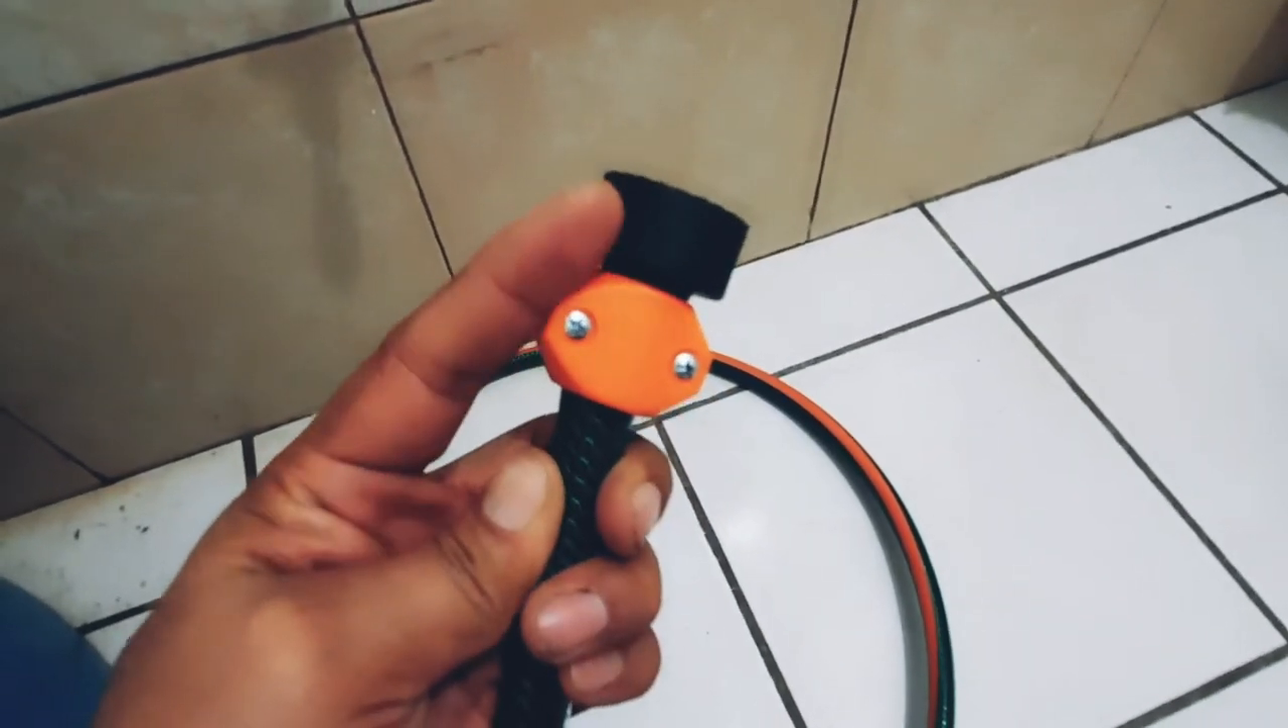Así es como queda ya, este, la pieza puesta en la manguera.